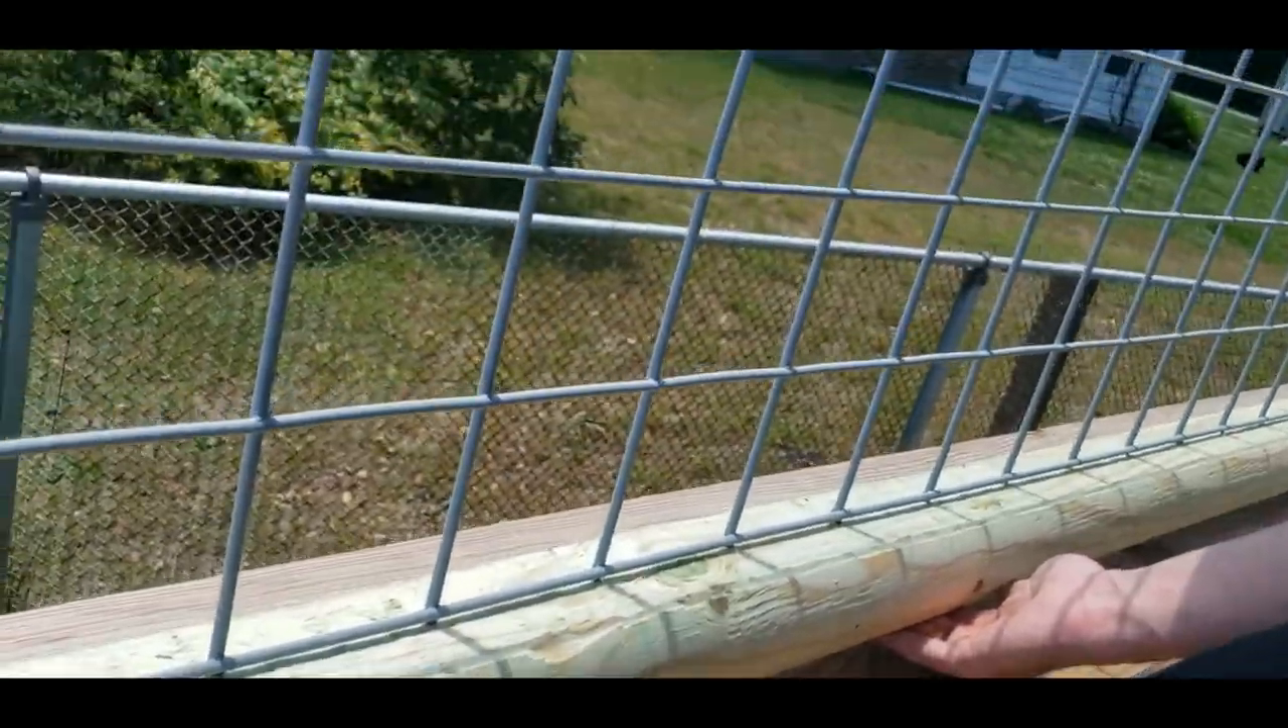And that's it that's the fence up.